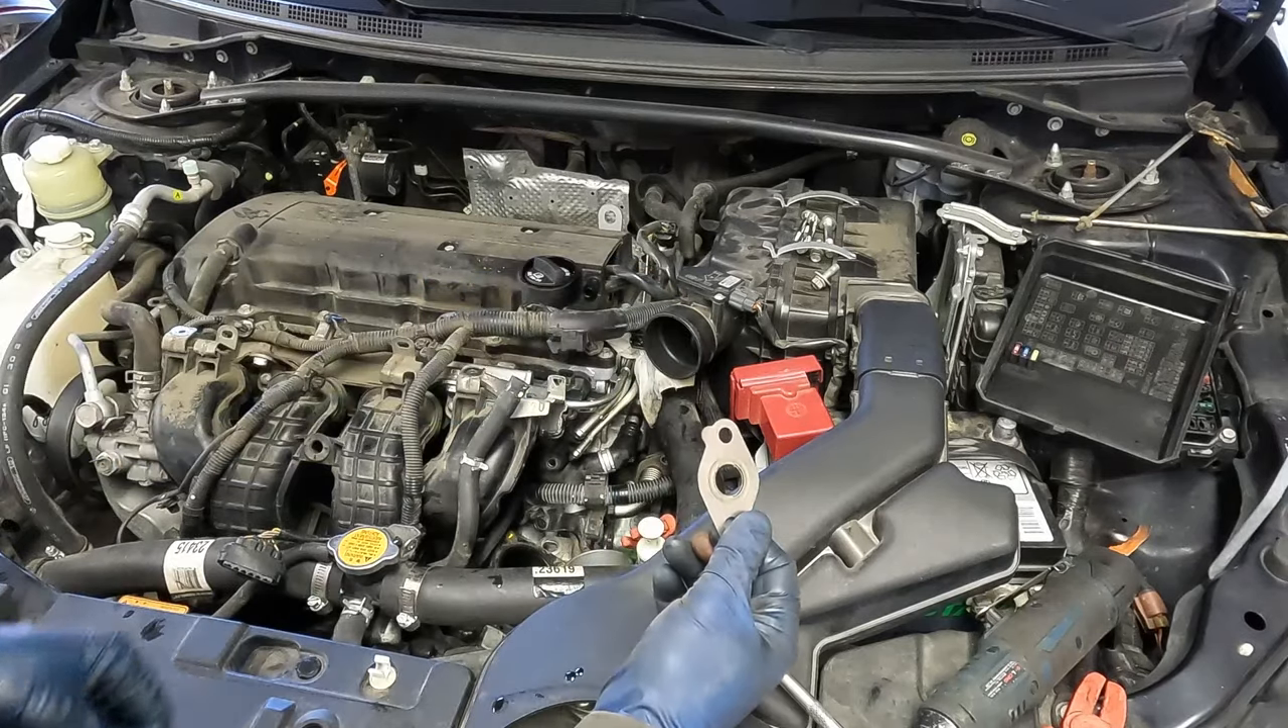We have this gasket that needs to go back on.